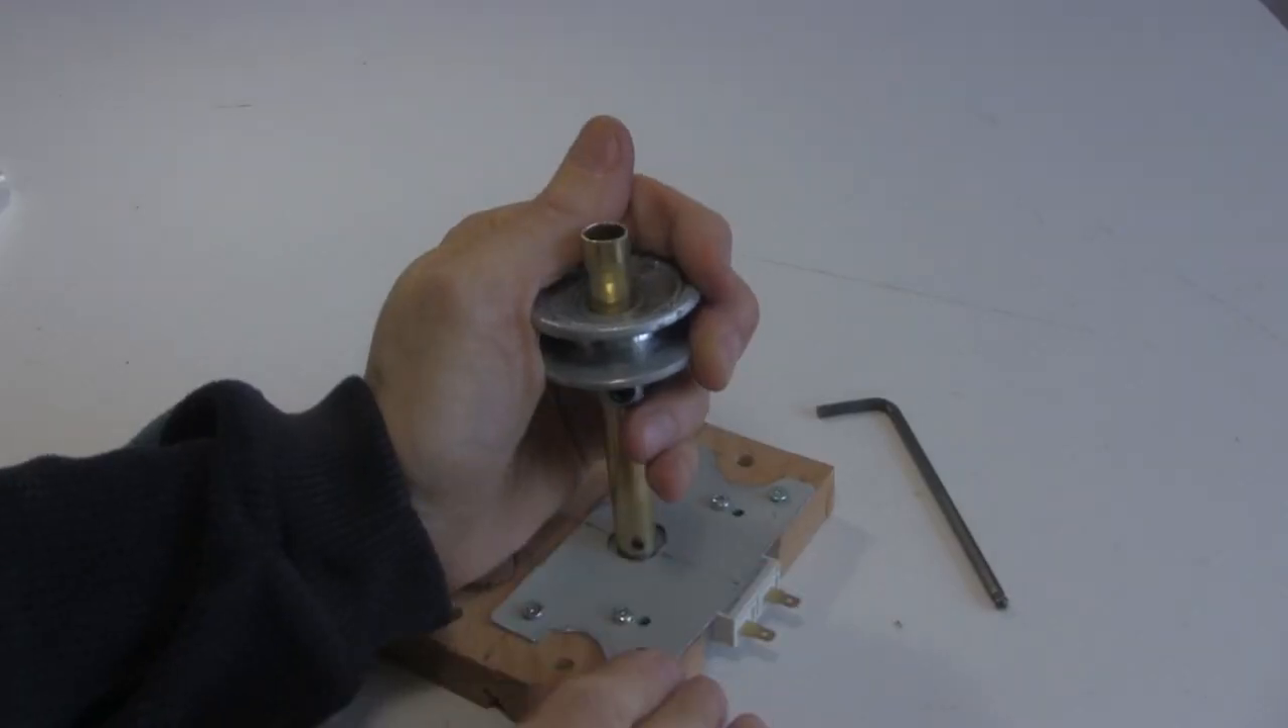Next I slid the pulley onto the shaft. I'll position it precisely later.